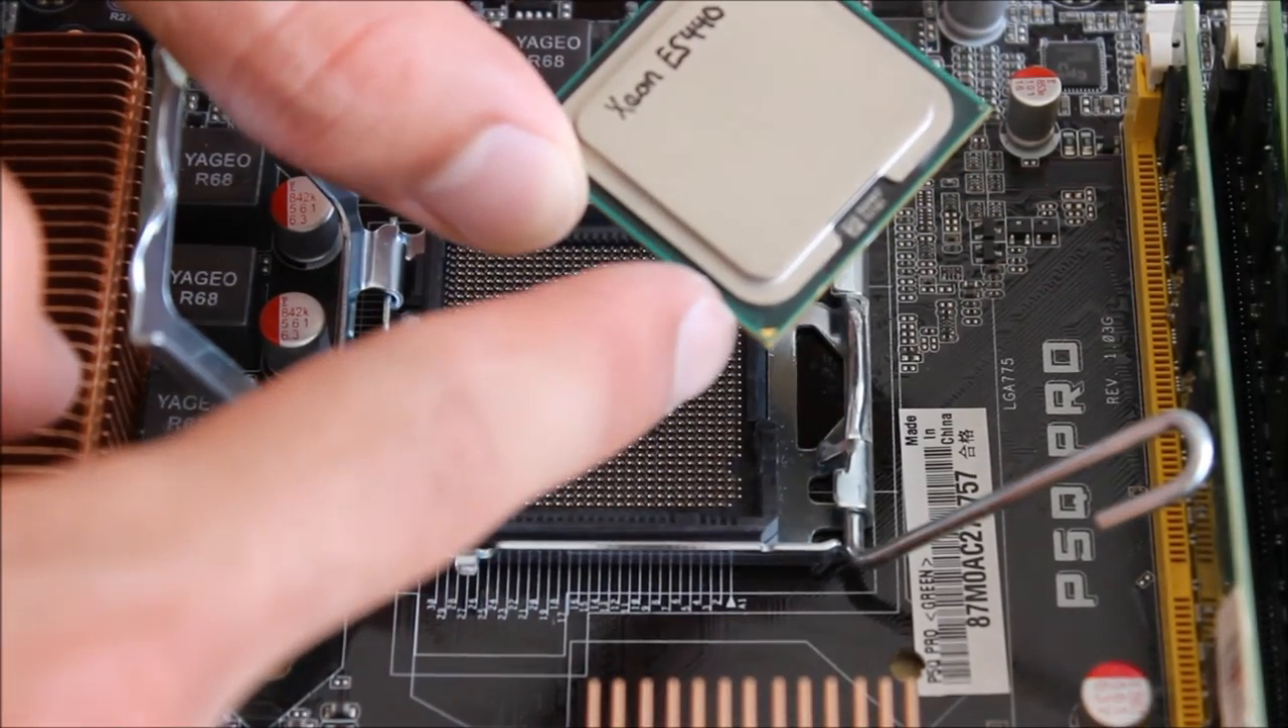Gut, was jetzt noch bleibt, ist nur noch den neuen Prozessor einzusetzen.